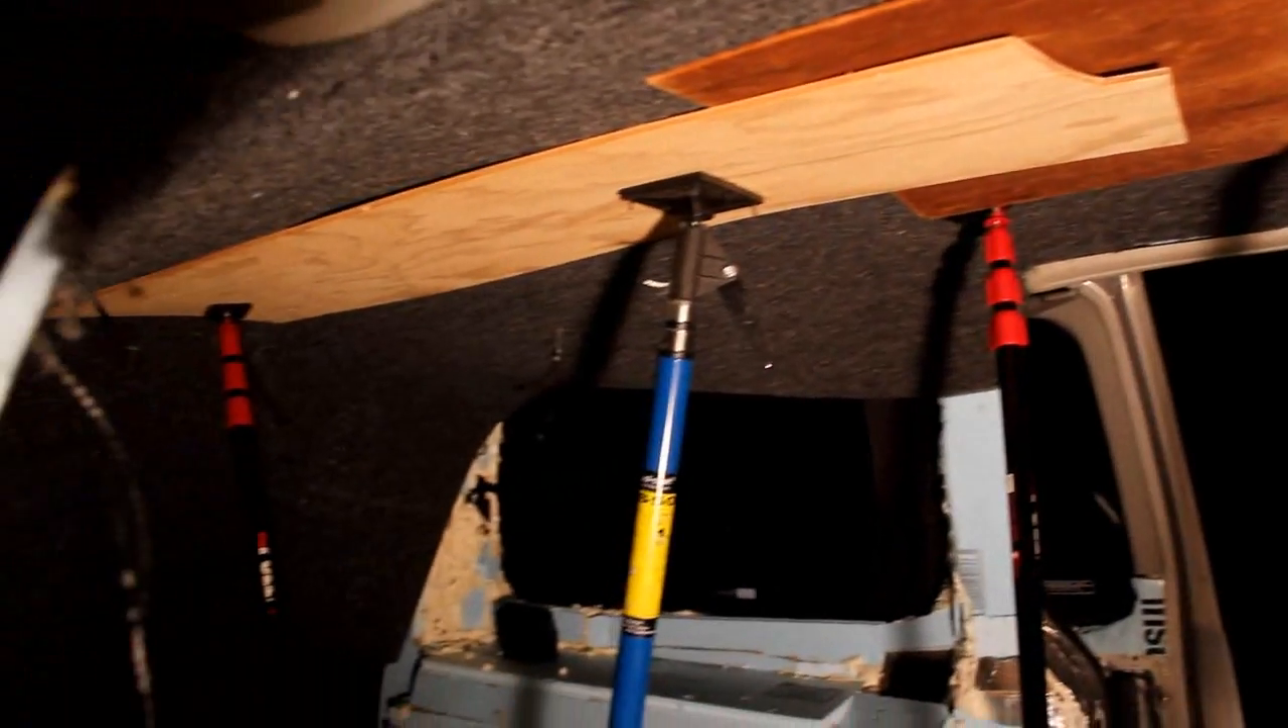So we've got the carpet going in the top. Got a bunch of things holding it up. A bunch of plywood and stuff.